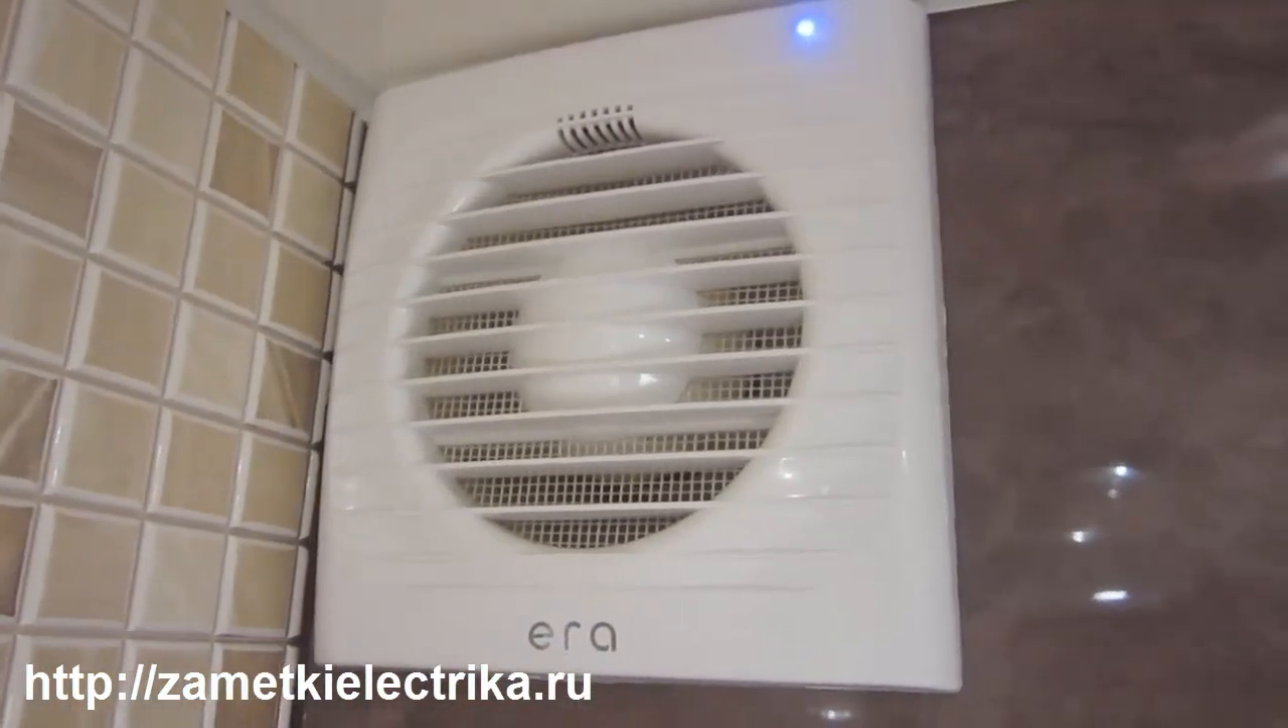Ну, теперь закрыл крышку Установил сеточку.